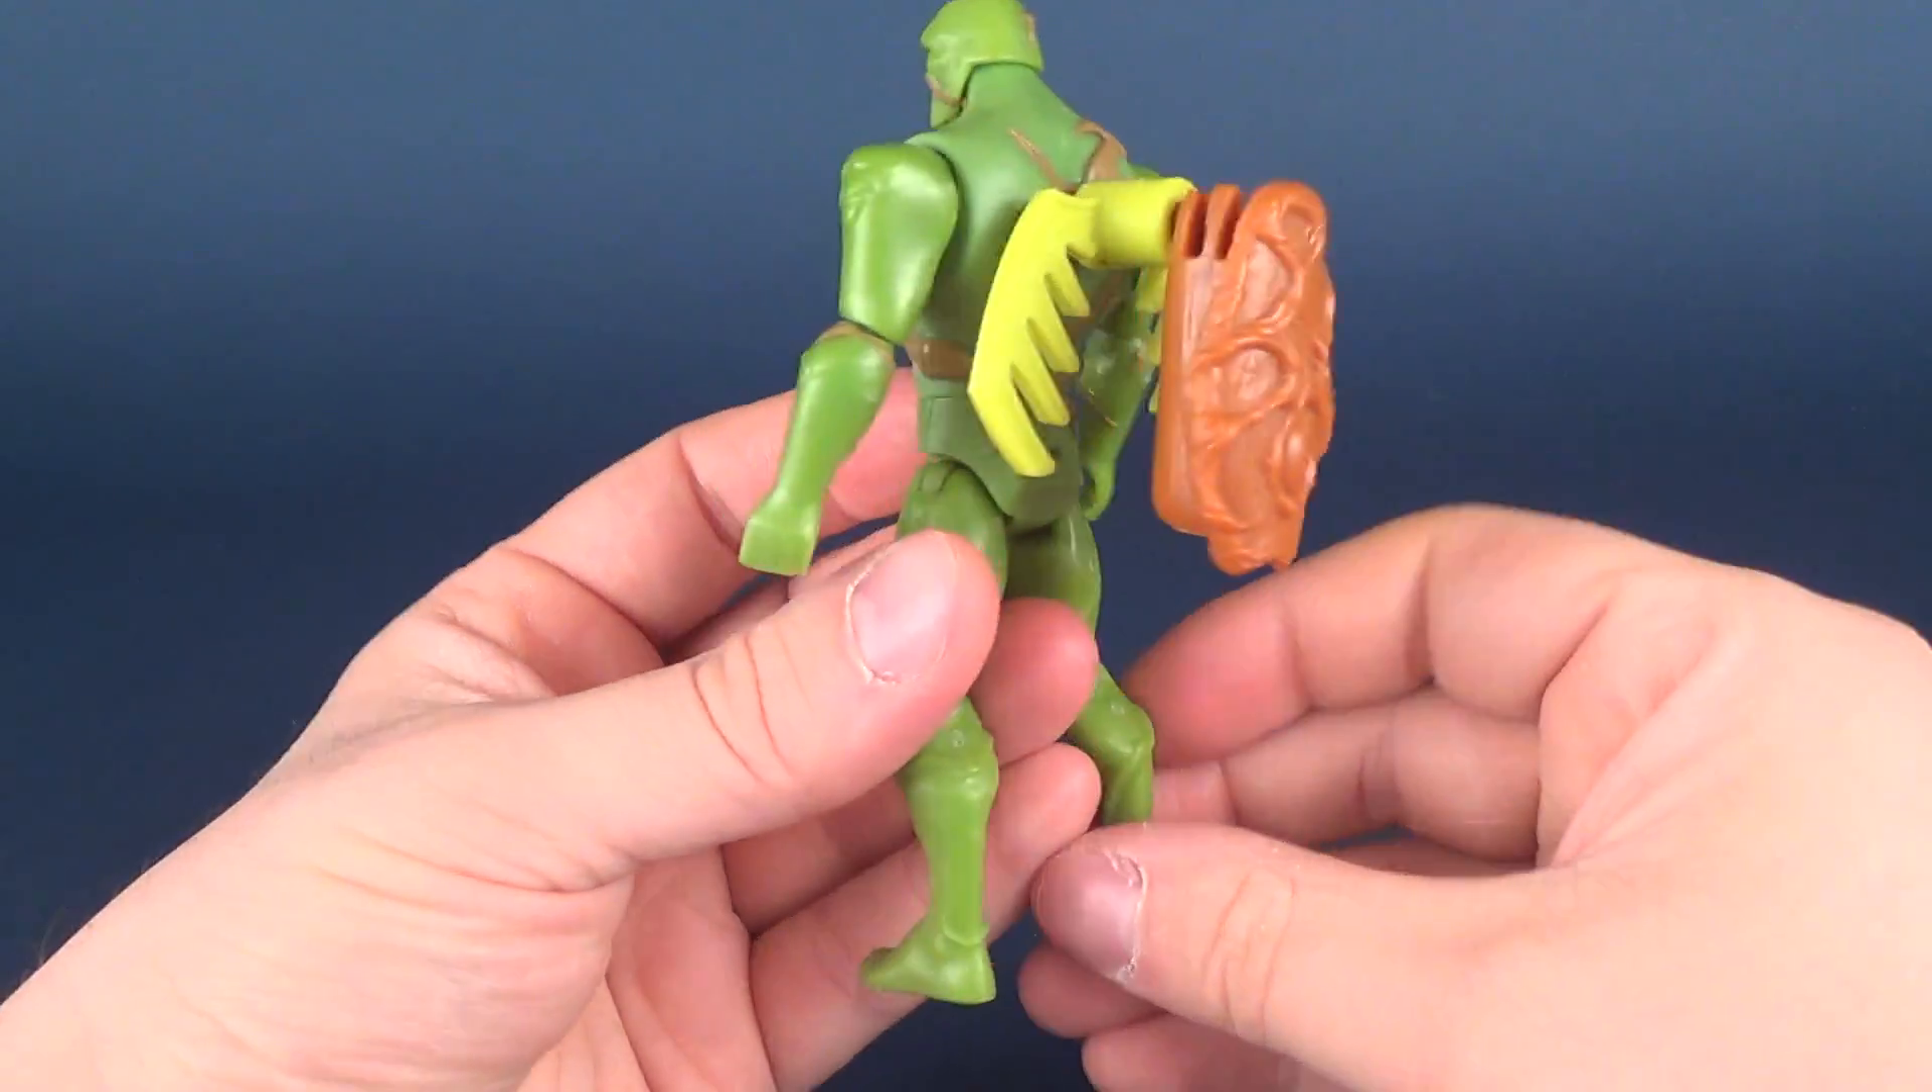It's supposed to fit on the back of Swamp Thing. And at the very least, you can fan out the blades or fan out the claw parts. But as you can see, it sticks out way too far.